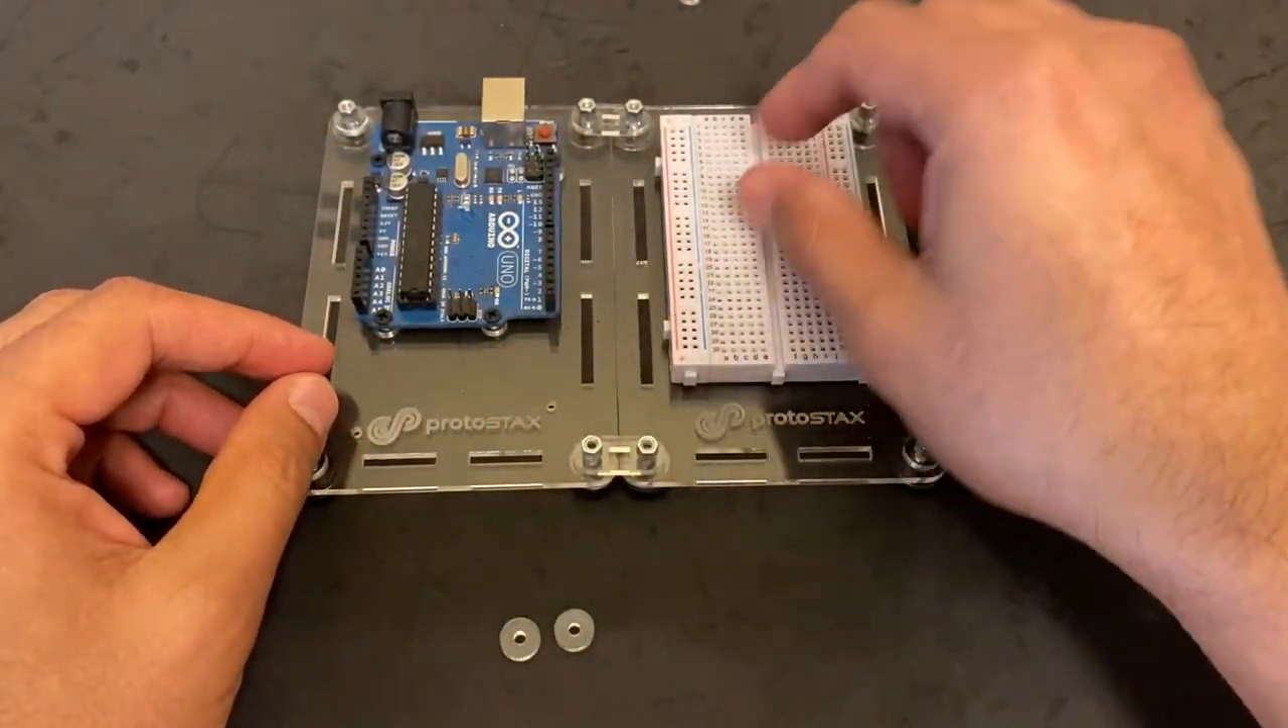We have horizontally stacked two enclosures in a platform configuration.